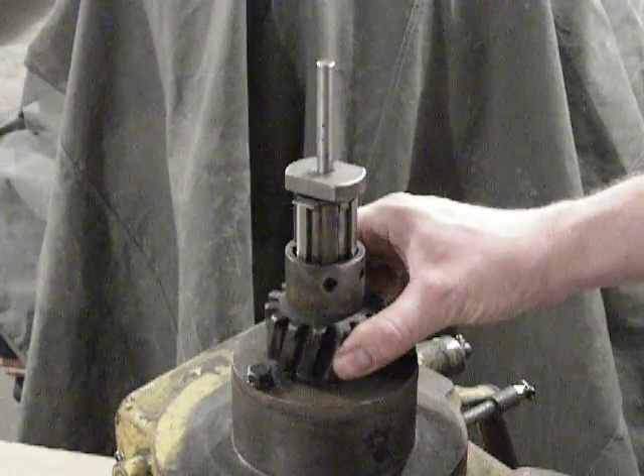And in this case, I already have the pinion gear on the shaft.